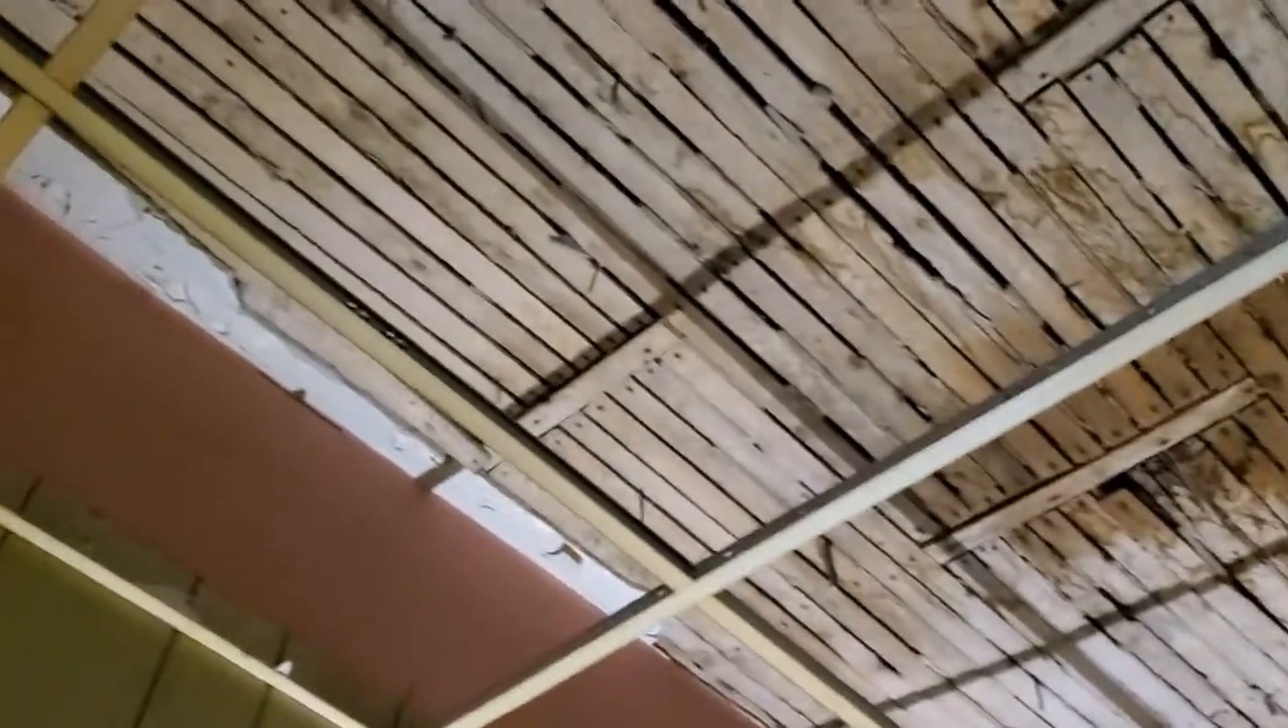All right so i just got all the drywall off from the roof well the ceiling and then the next thing i have to do is clean up all the mess that's on the ground.